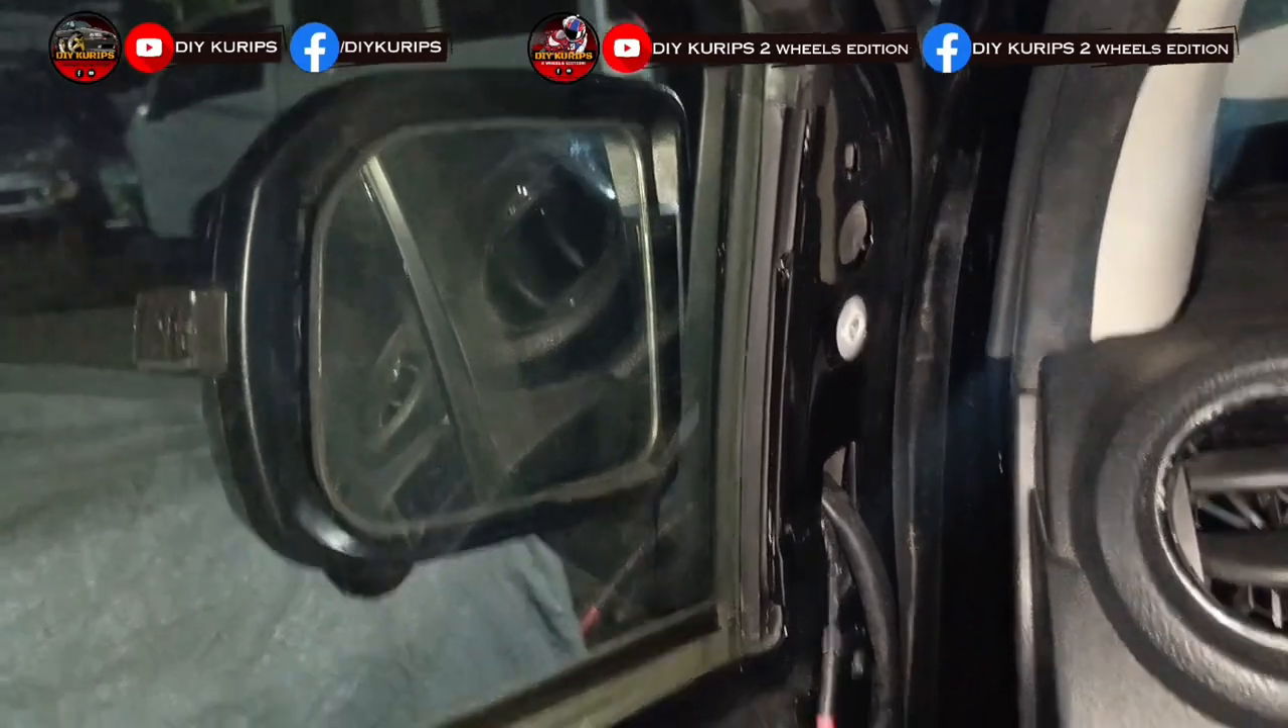Ito na ano, nakabit na natin yung side mirror.